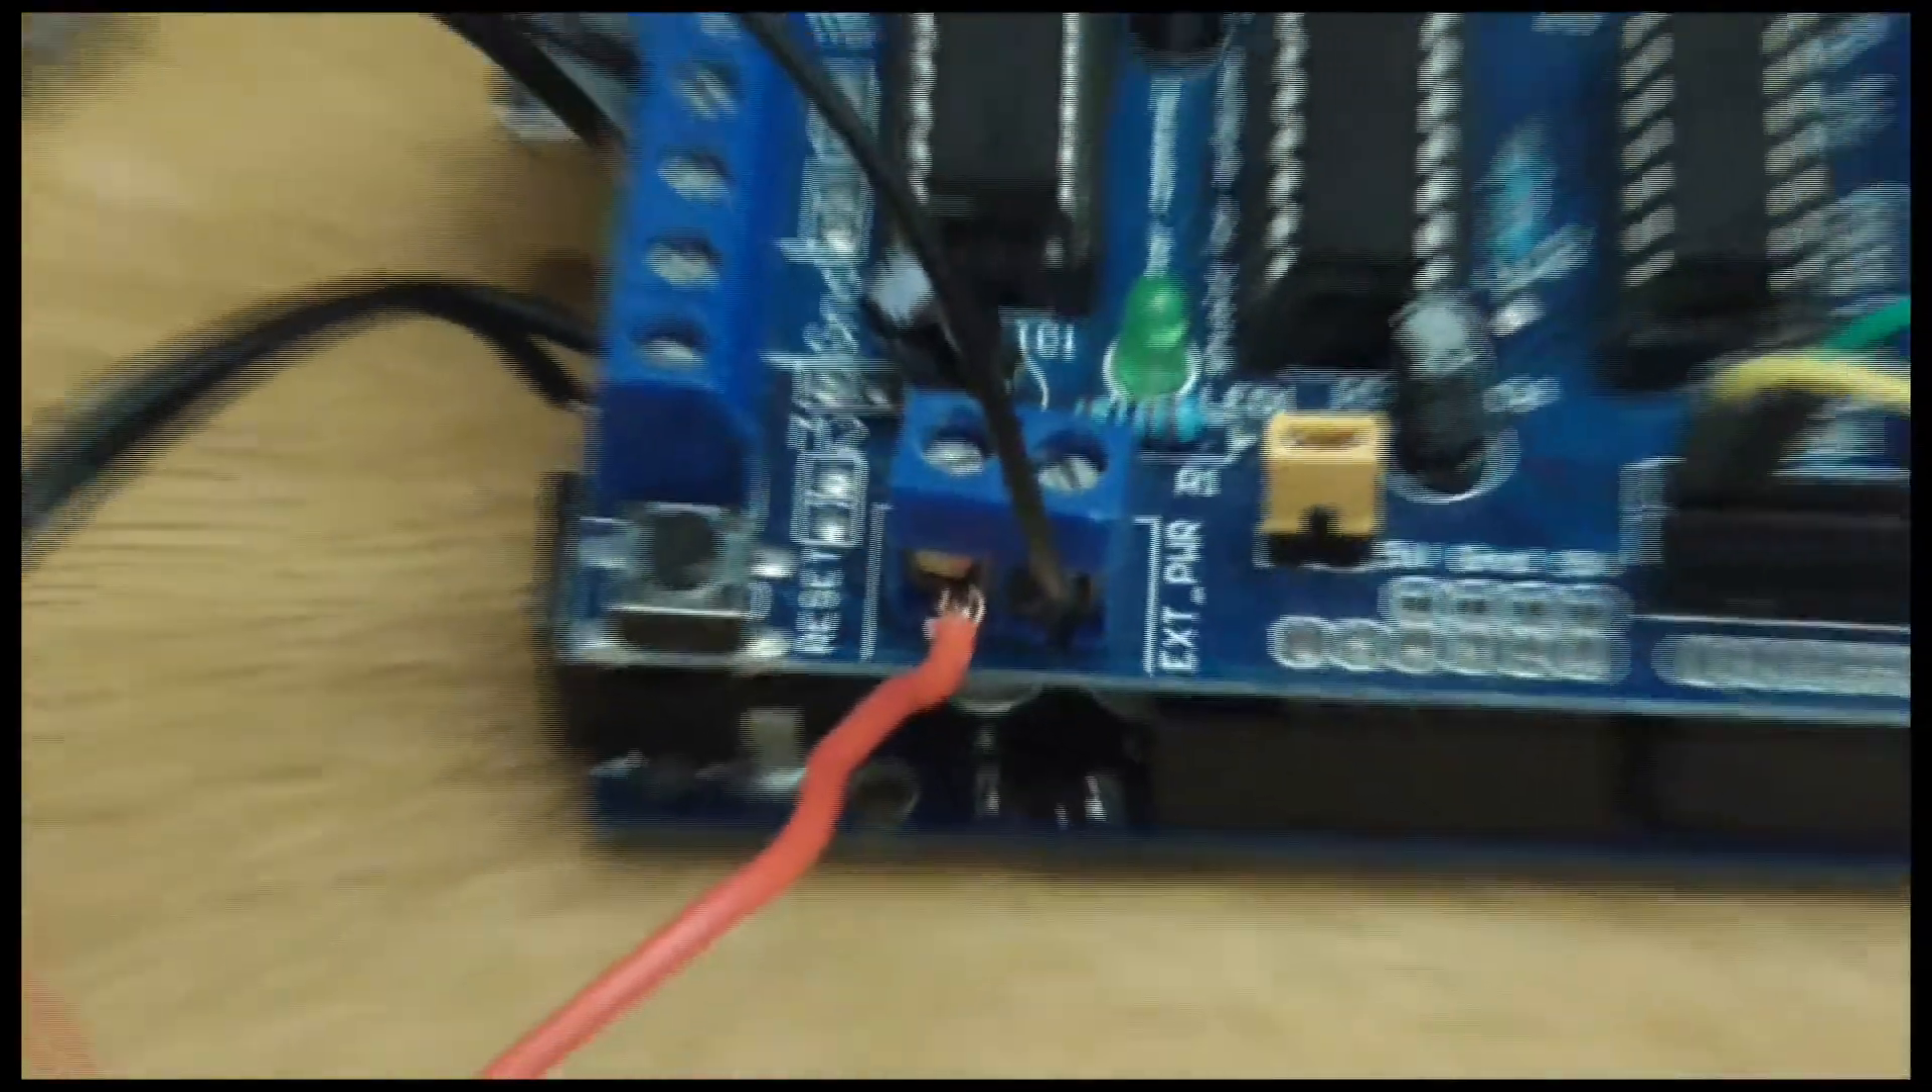Okay, I've got the wires connected.